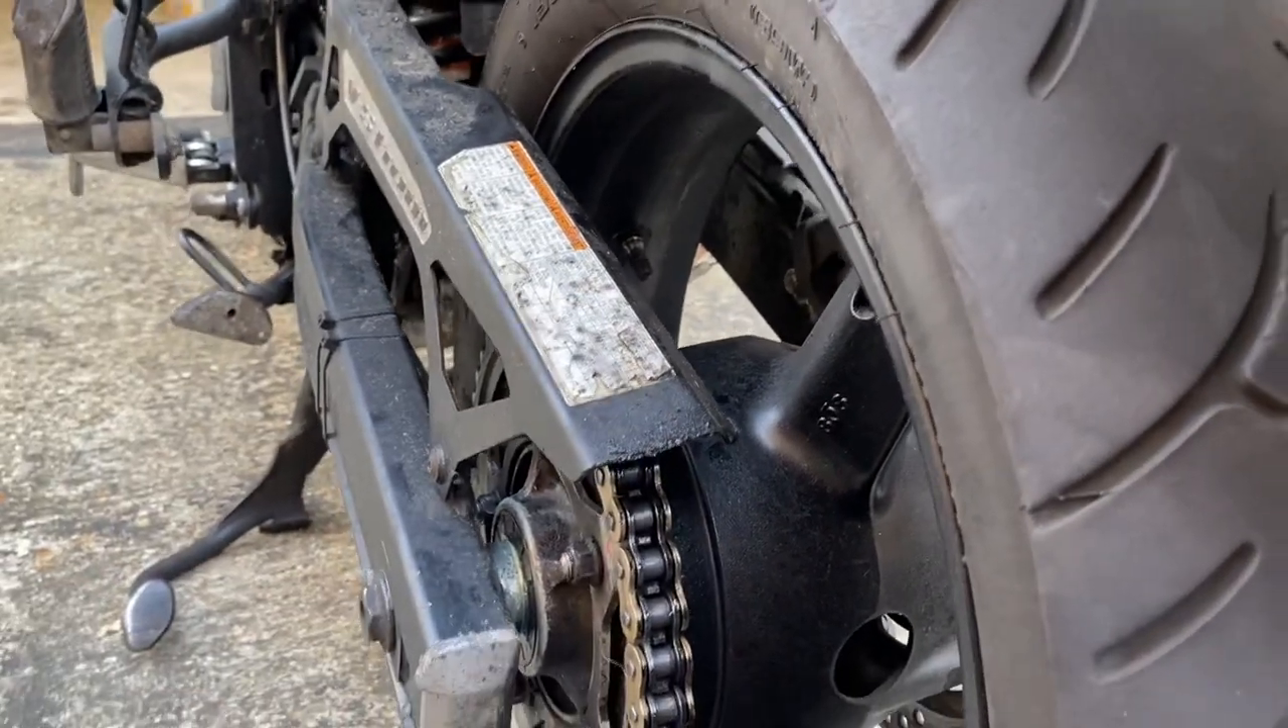That's it it's all back together so i've got the chain guard back on.